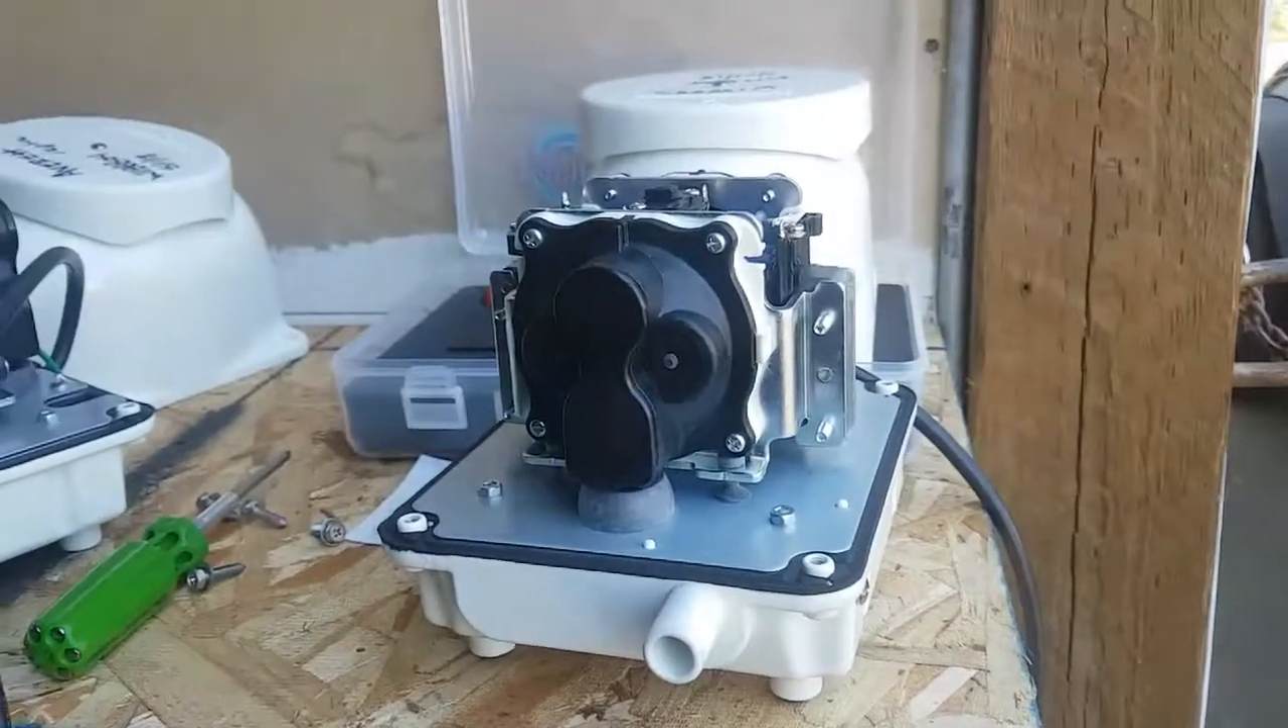So I've taken the housing off and it all looks good.